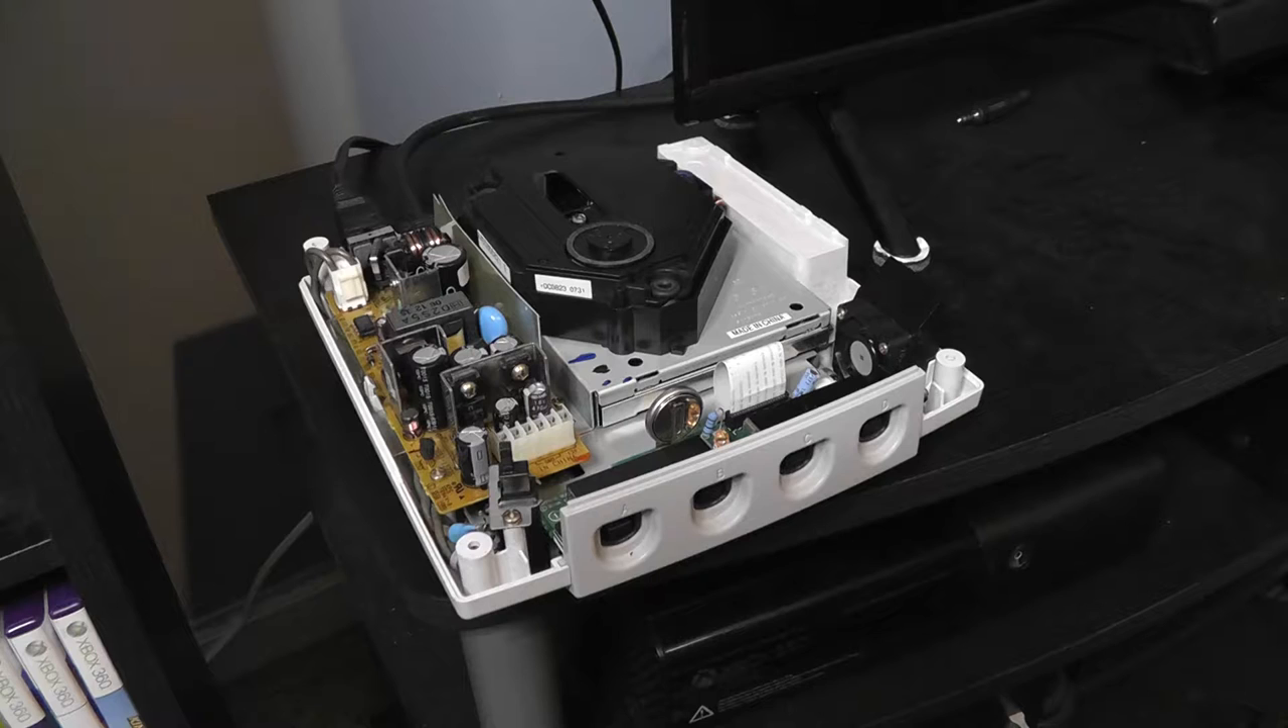Now we have access to the drive.